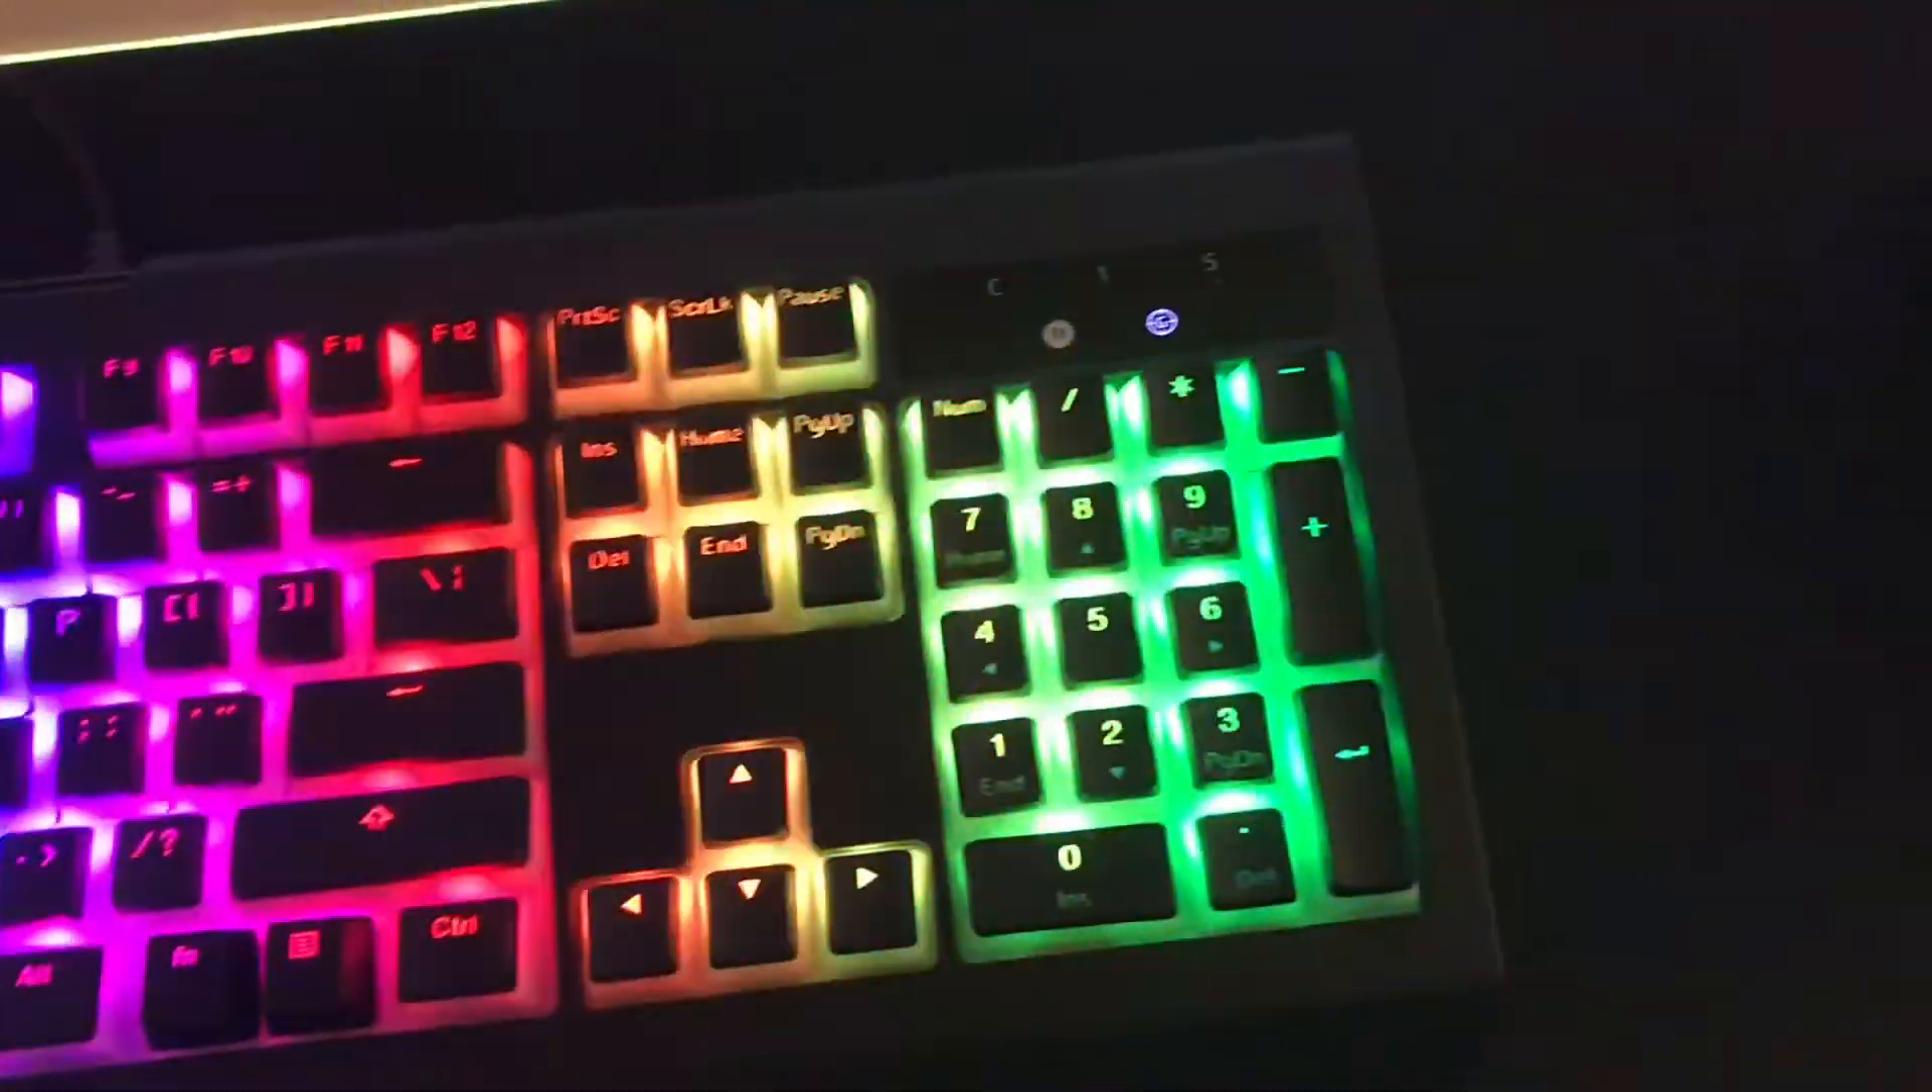So now all the keycaps are on and this is what it looks like.